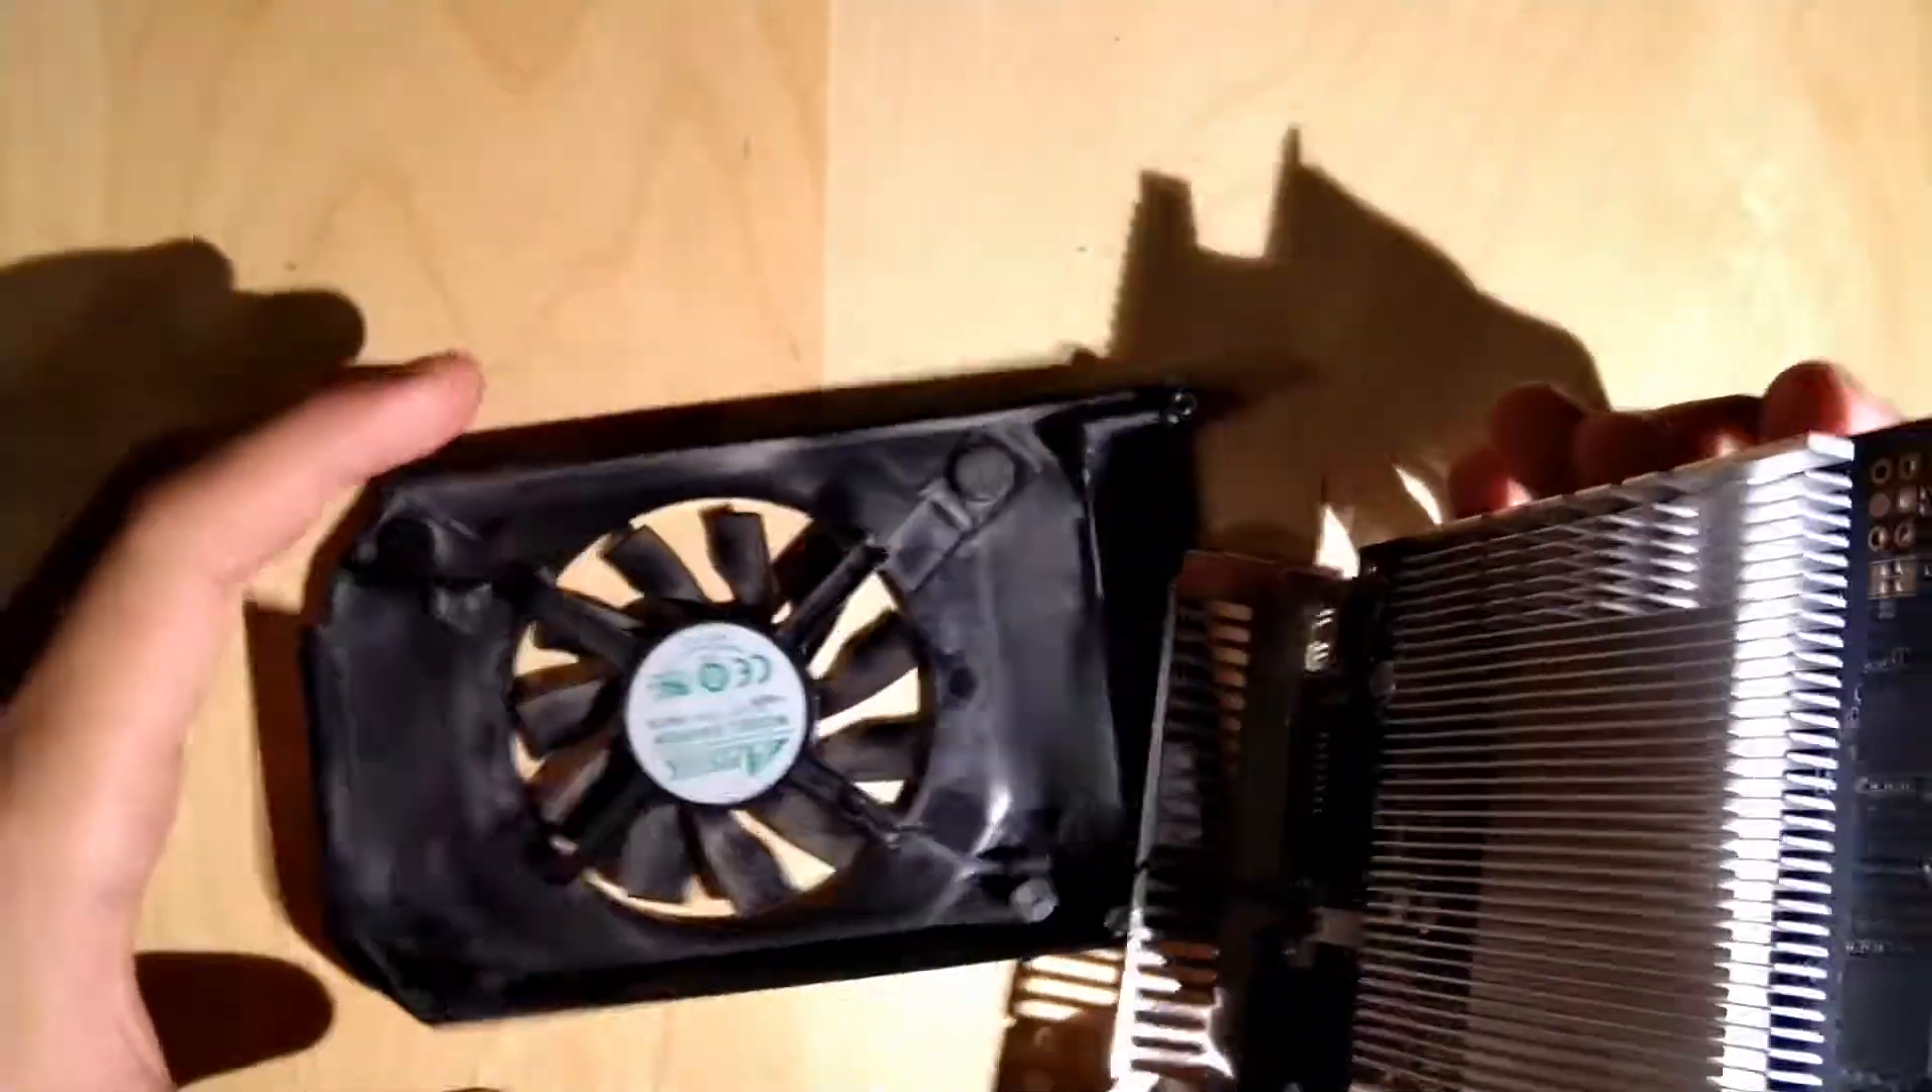So now the shroud is off.